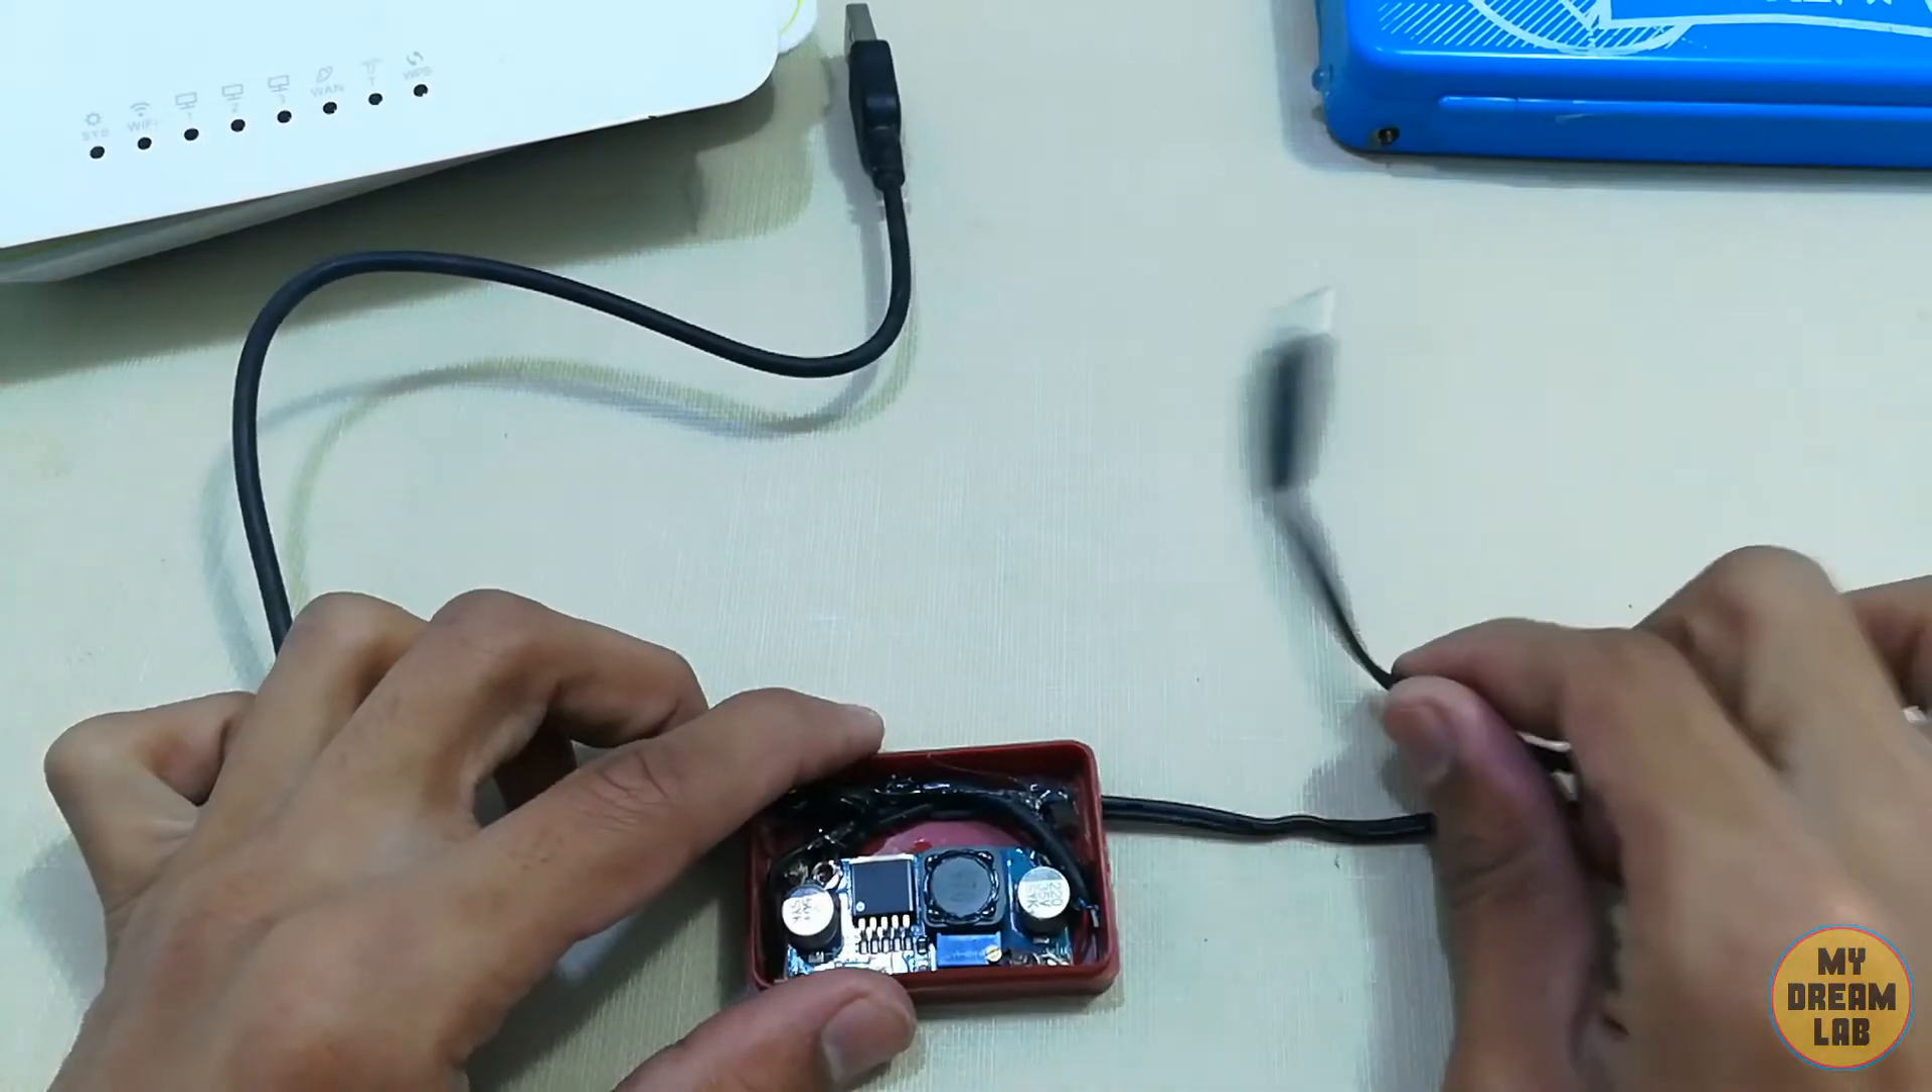یہاں پر میں نے اس باکس میں اس مڈیول کو یہاں پر فیٹ کر دیا ہے۔